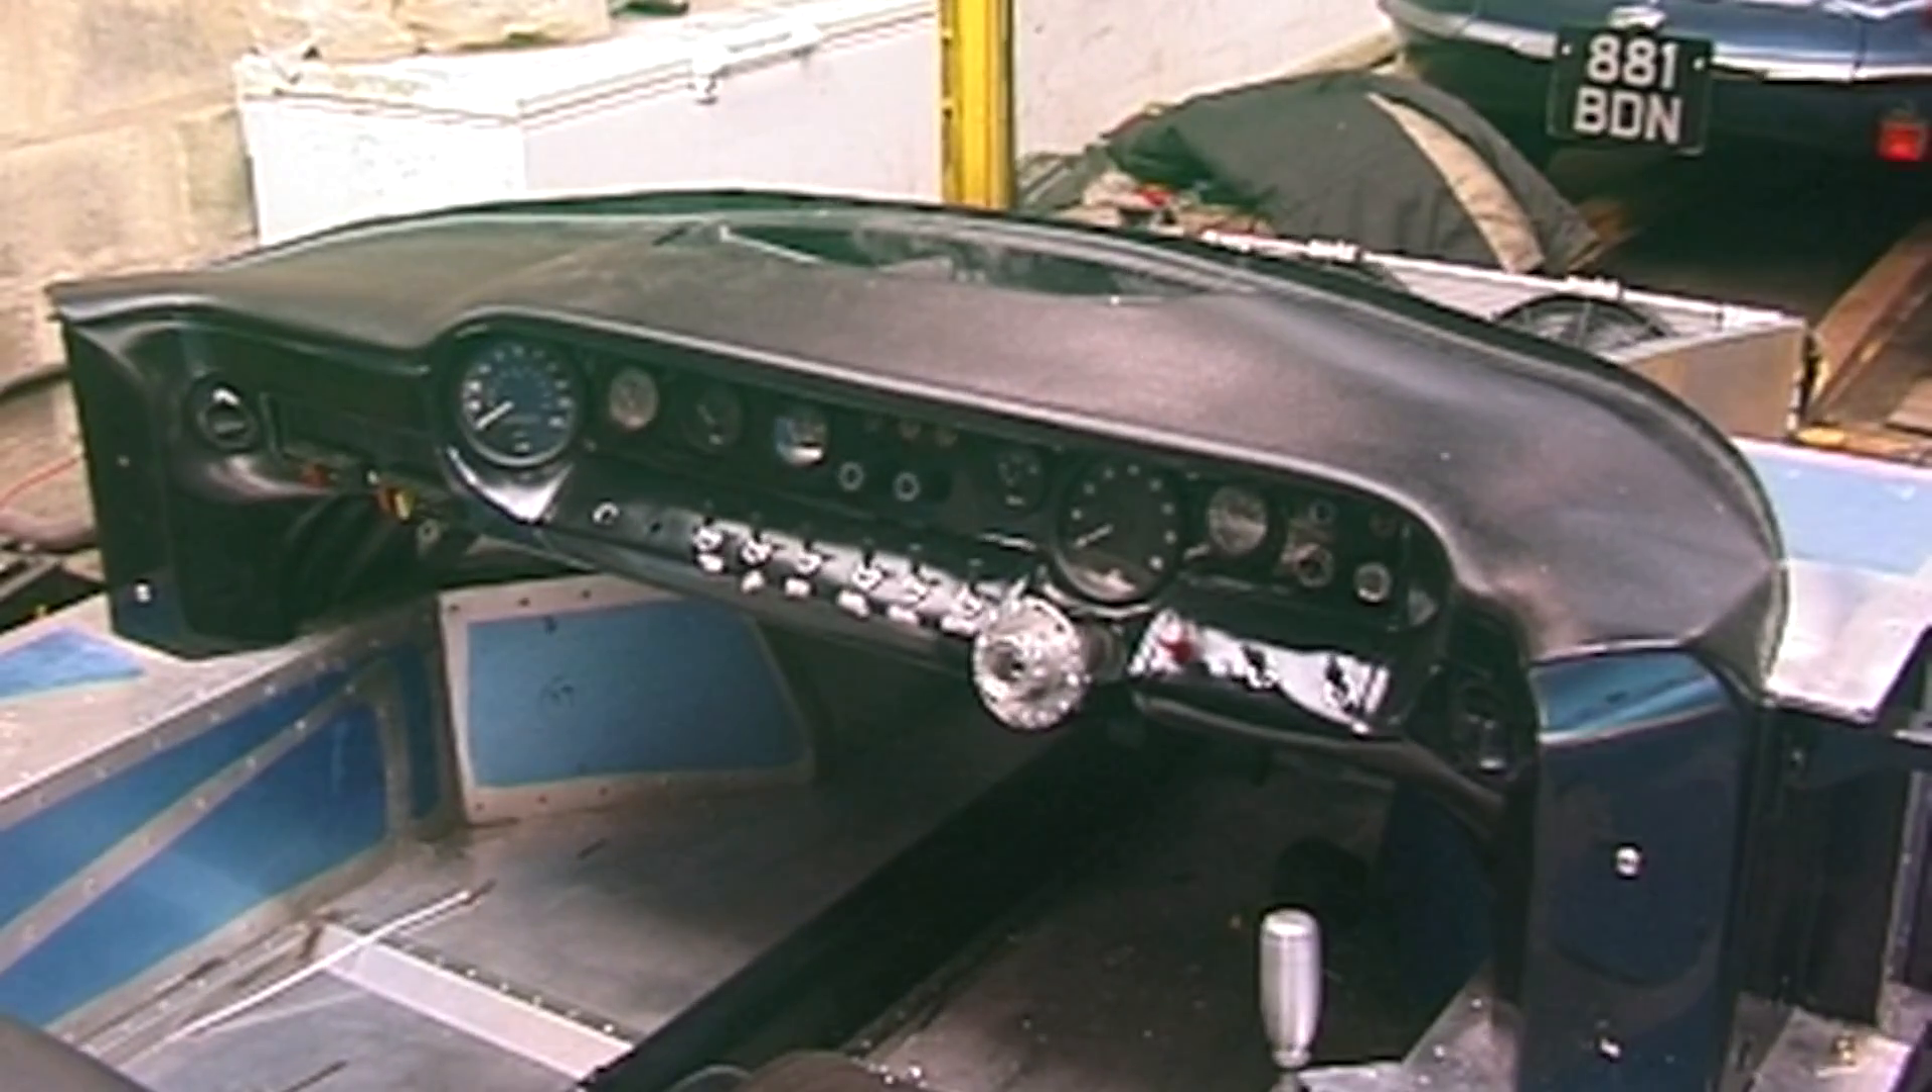That dashboard is now in with all the connectors connected up to the front.